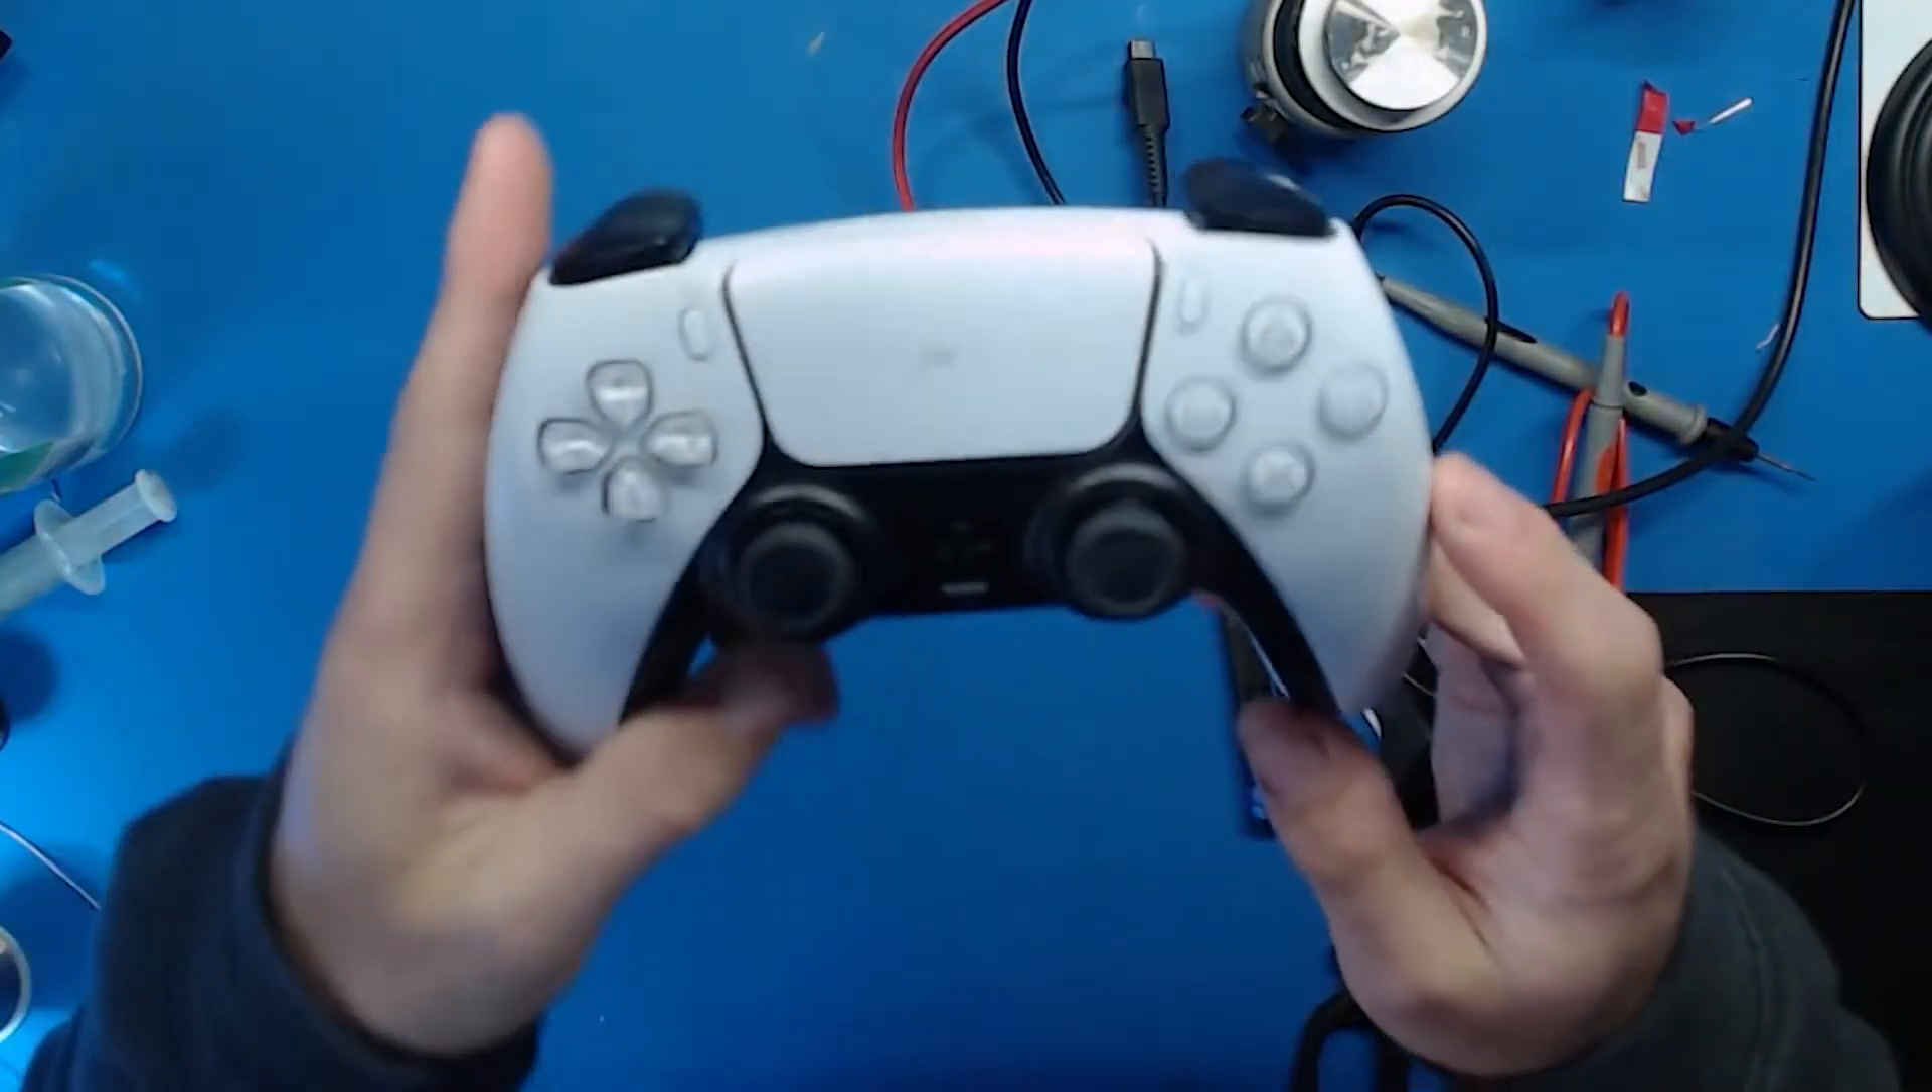So this control is back together.